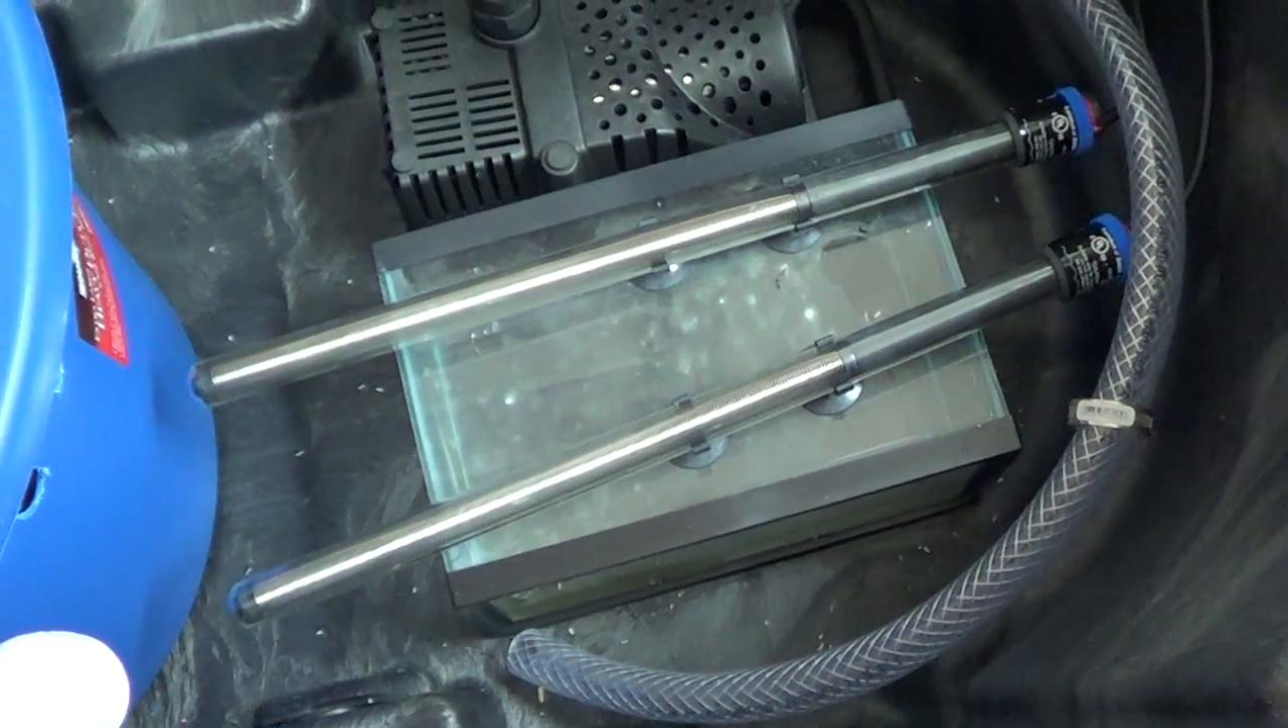So what I've done is I've just taken a 2 .5-gallon tank, tipped it on its side, and suction cupped those heaters to that glass tank.